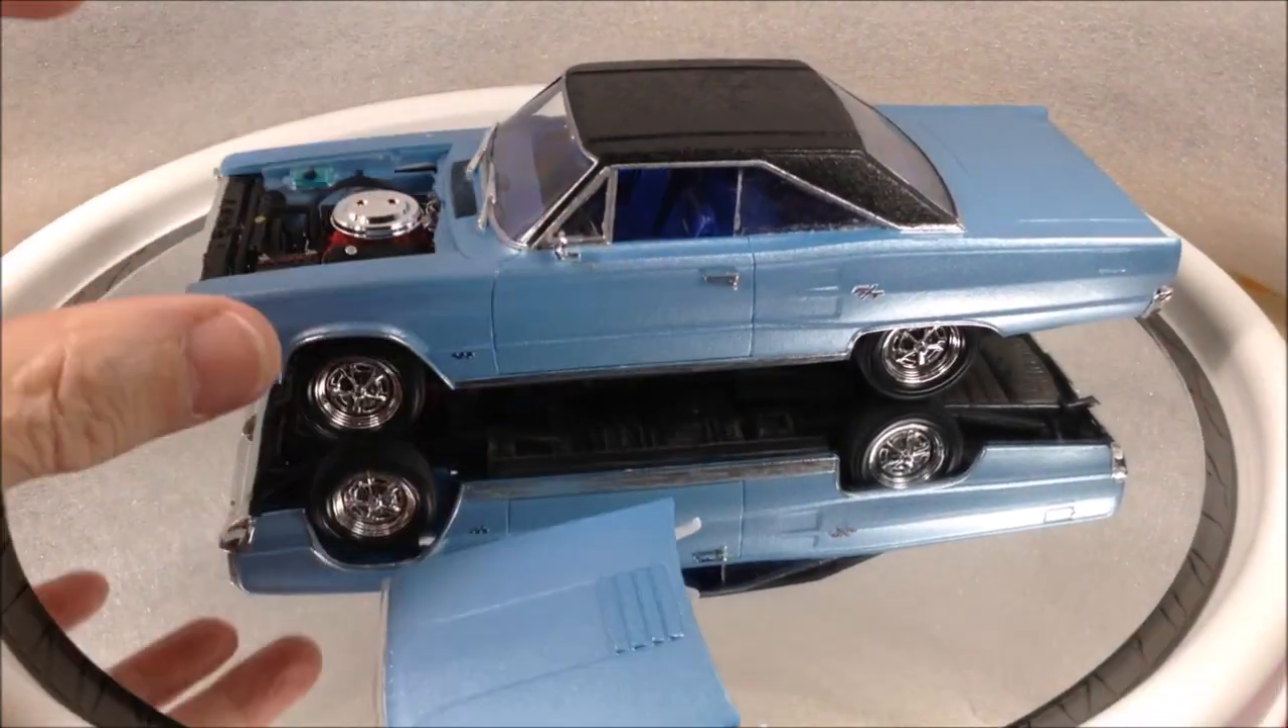I just have to put the hood on.